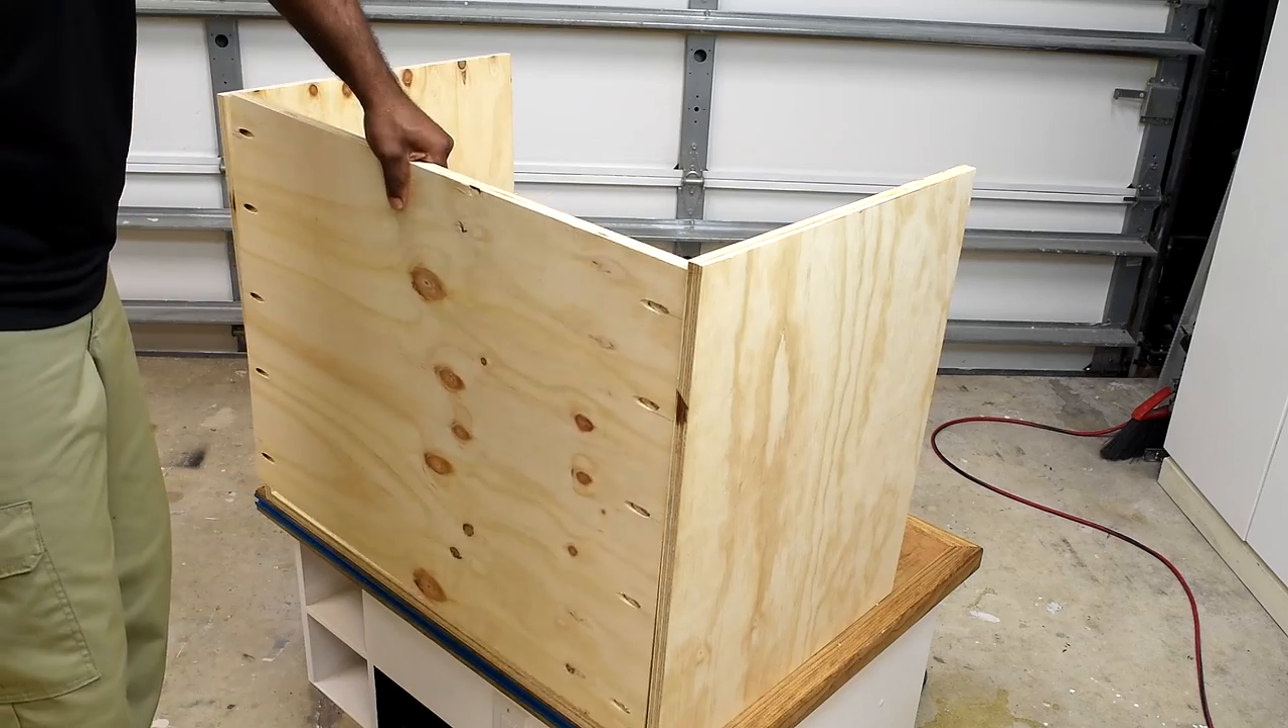With the two sides attached it's time to move on to adding the bottom.